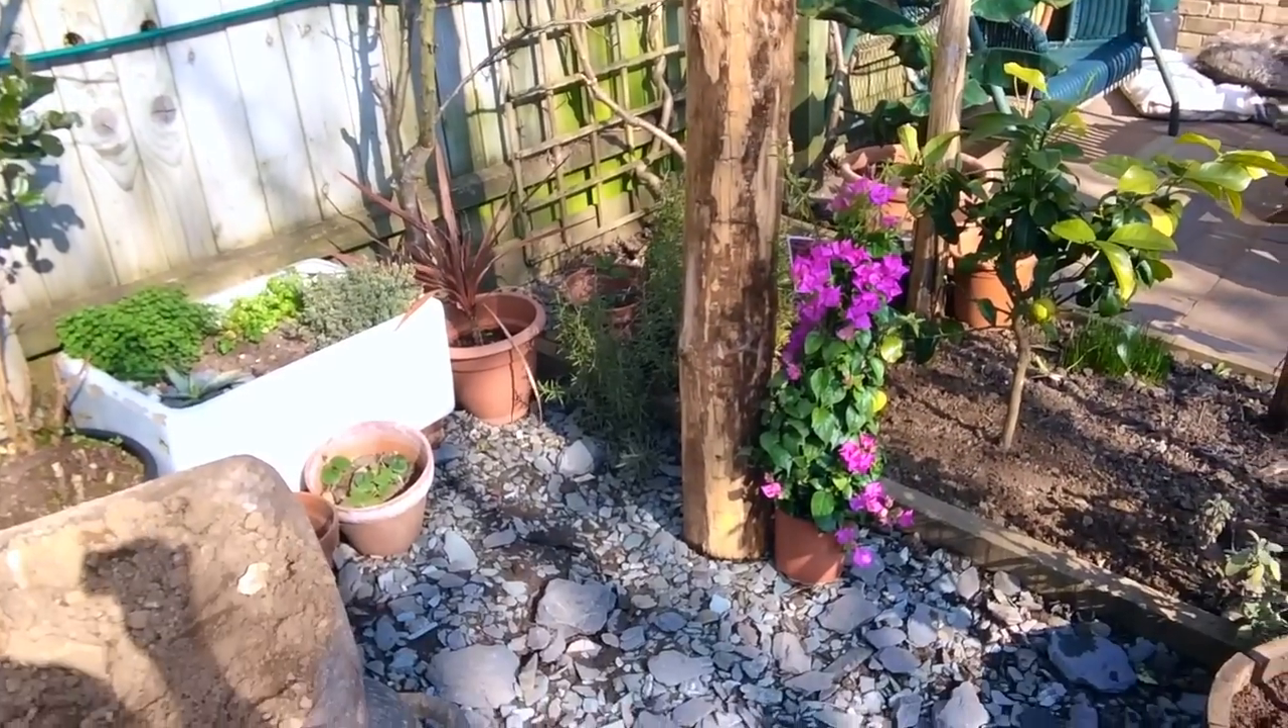There's the first post in the ground there.